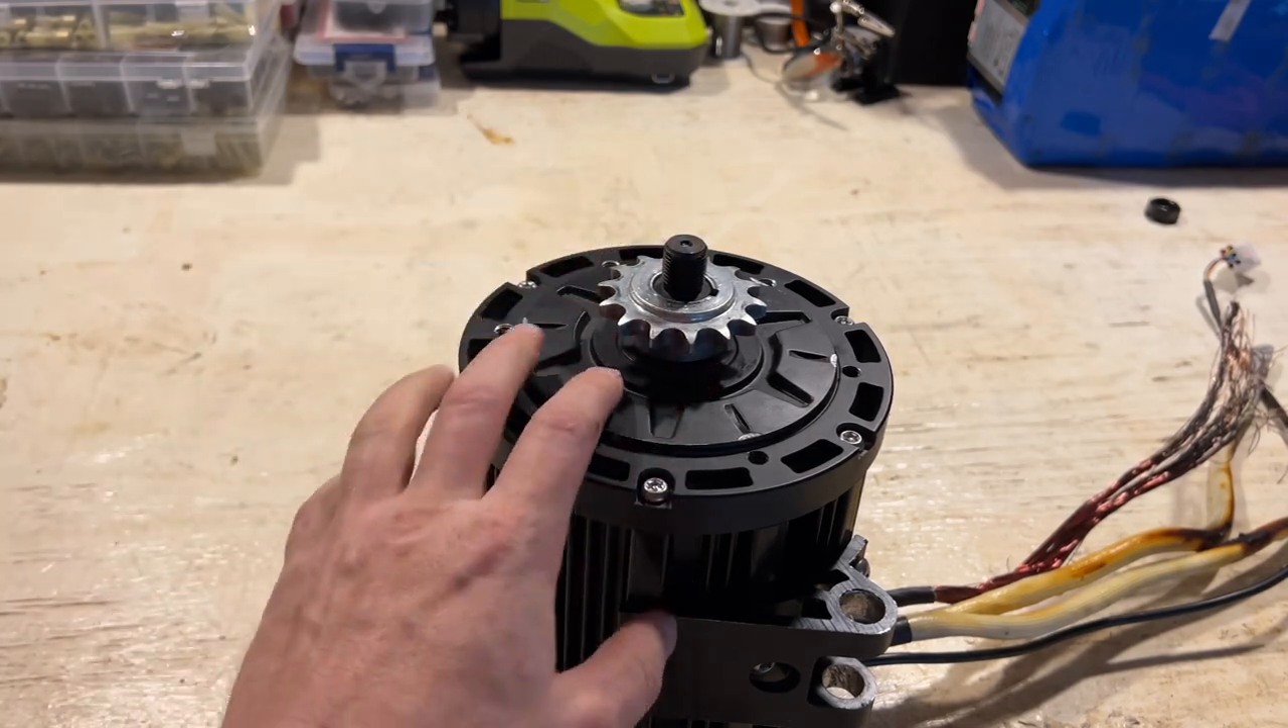So now that we have the nut off of the shaft we have to pull the sprocket off somehow and this is lodged on there pretty well because this shaft is actually tapered.